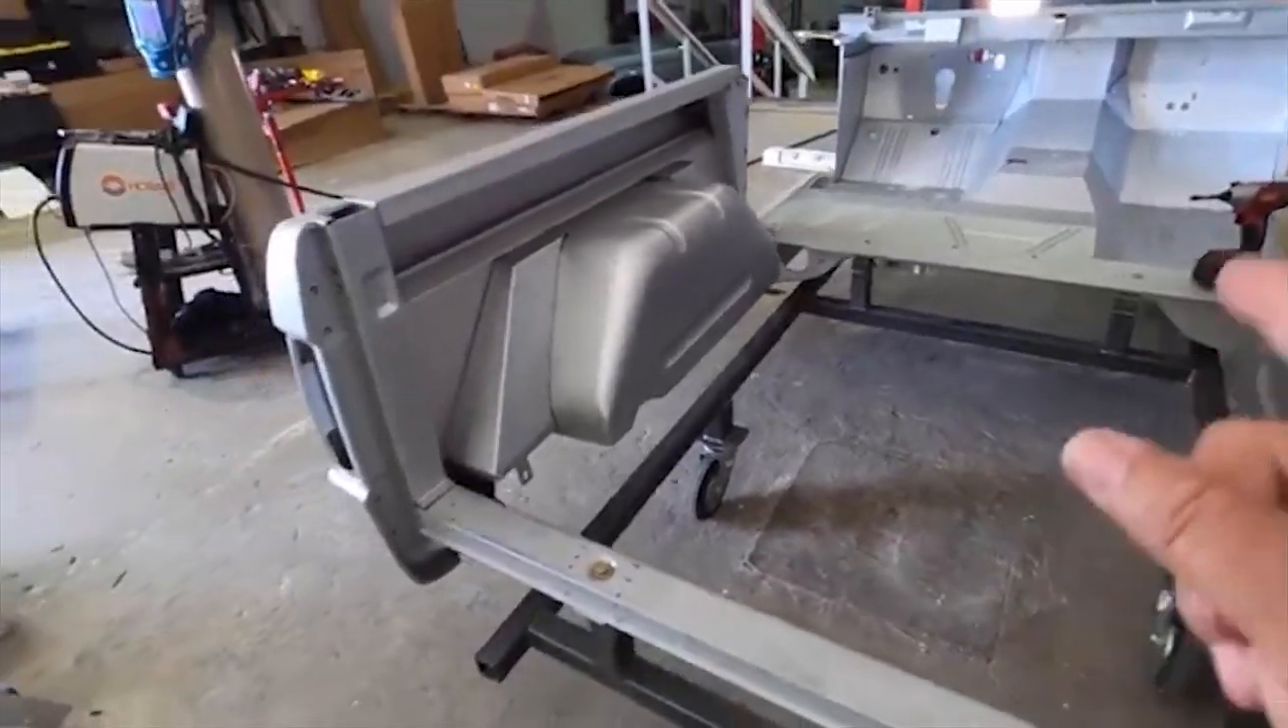Best part about this we haven't put the floor in yet.